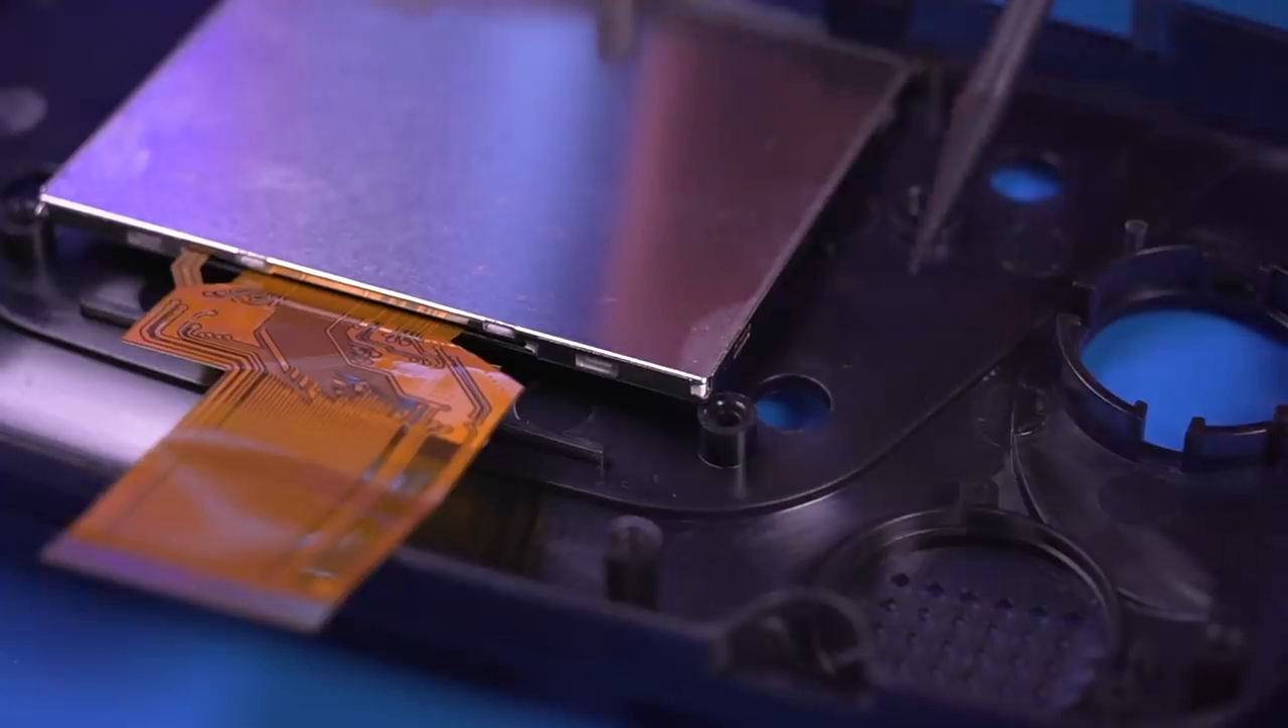As you can see, the LCD won't sit flush against the shell.